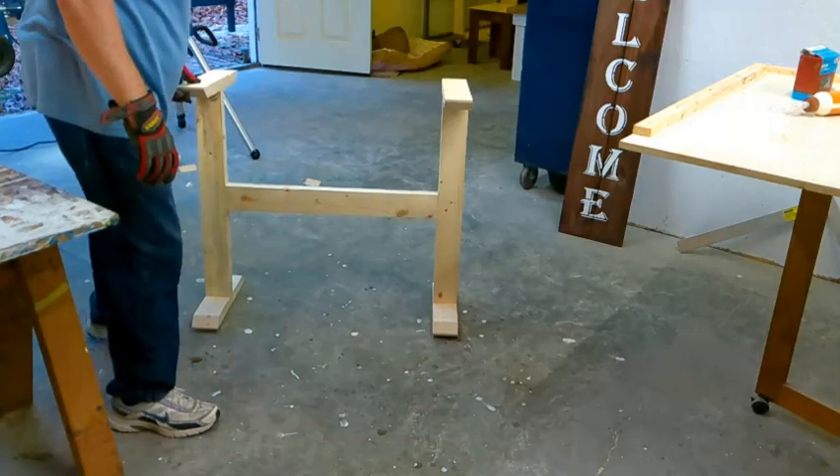So we got our stretchers on here now.